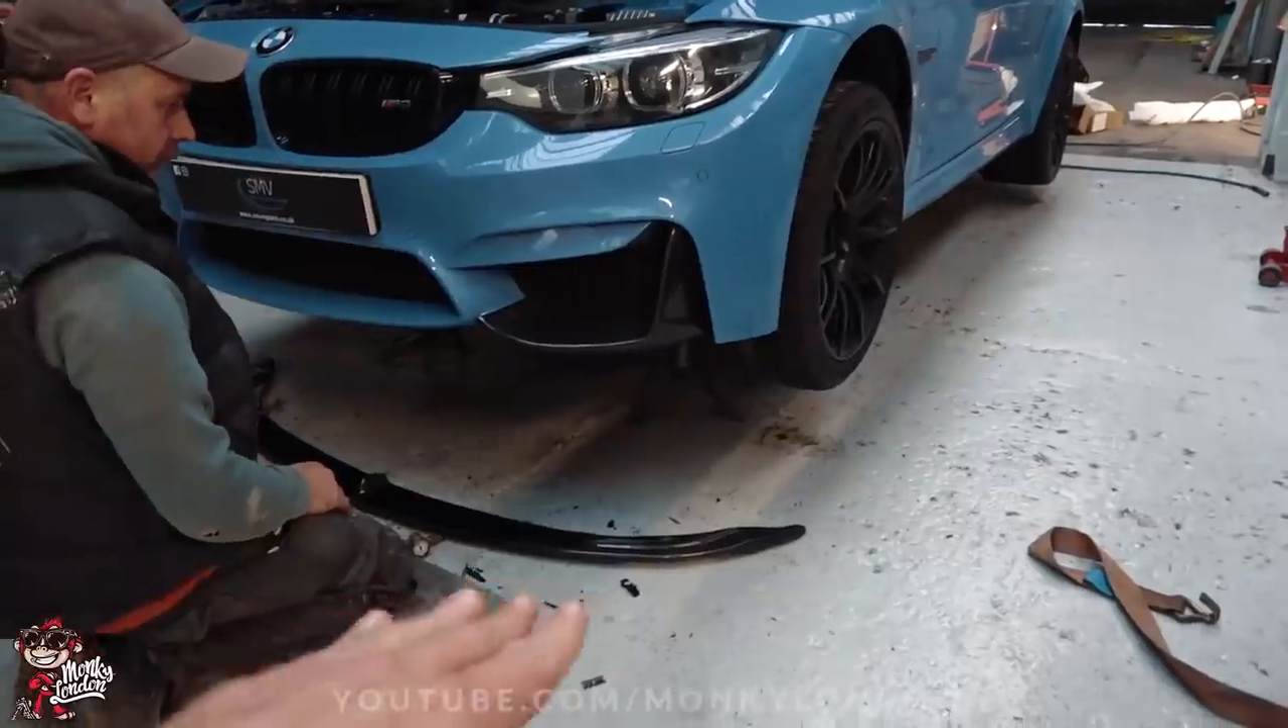Obviously we haven't got the front splitter at the moment.